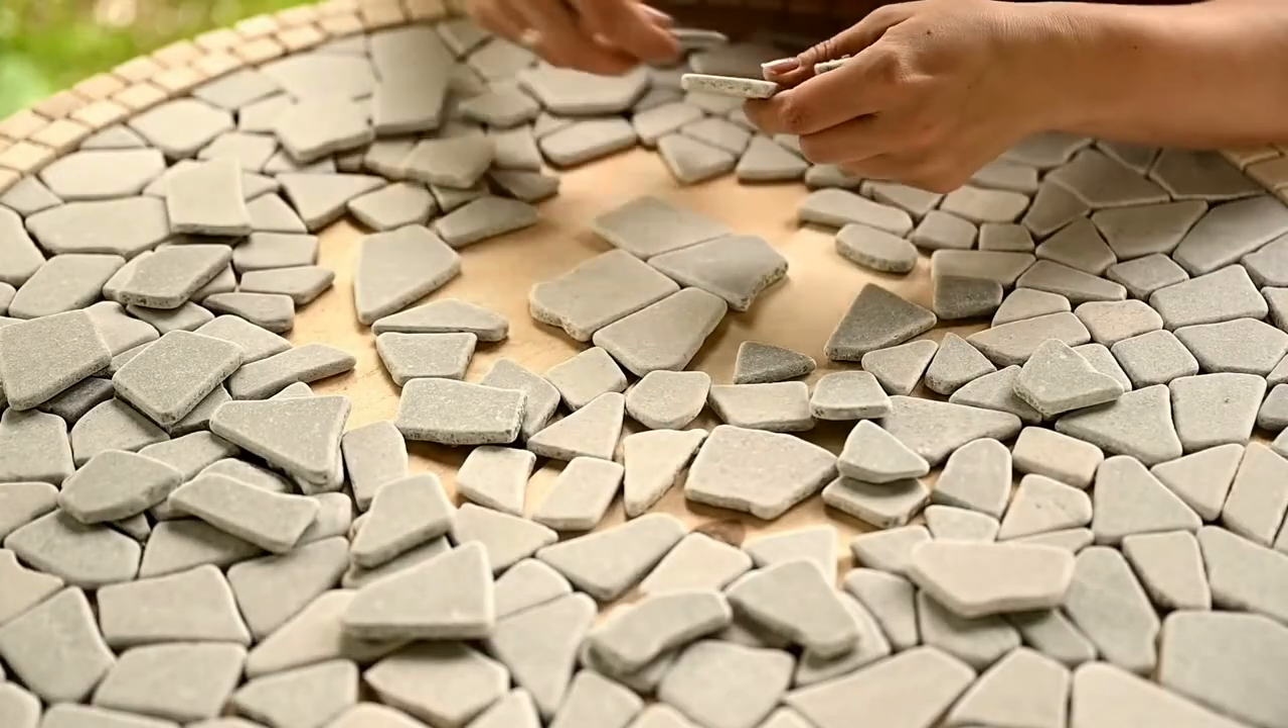I'm finishing laying out the mosaic on the top.